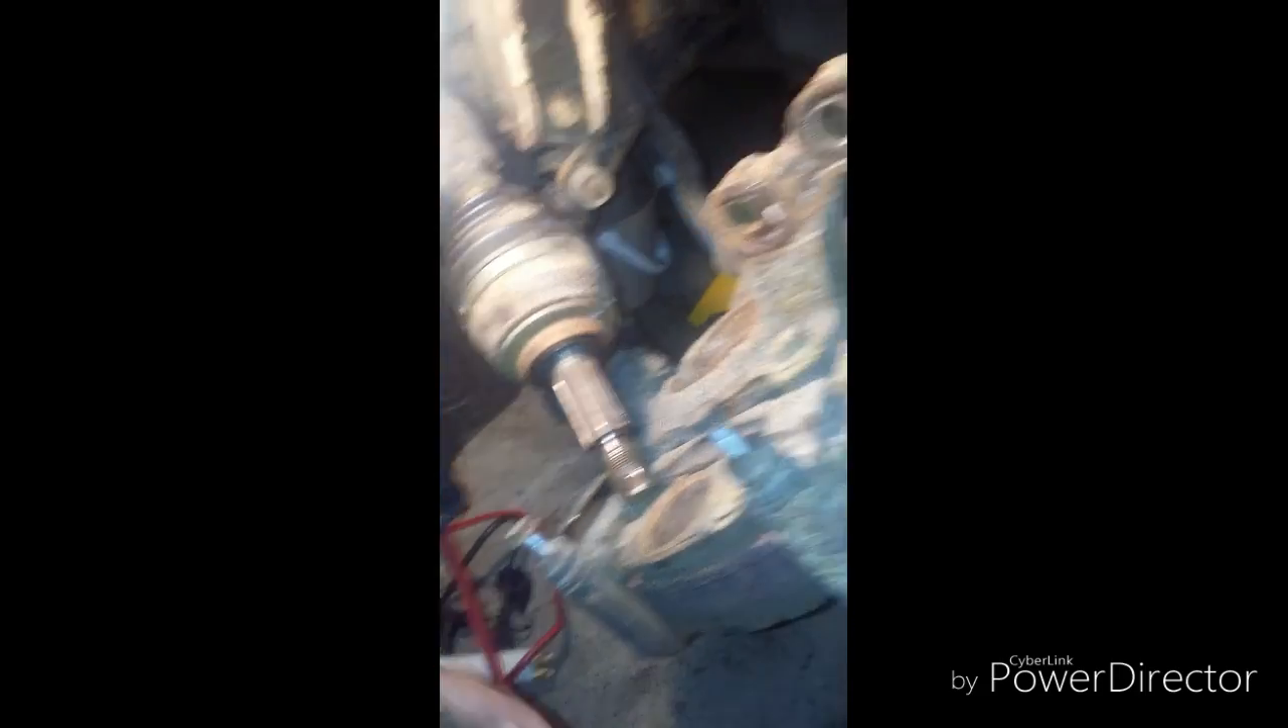Okay, so I have one end of the axle out.